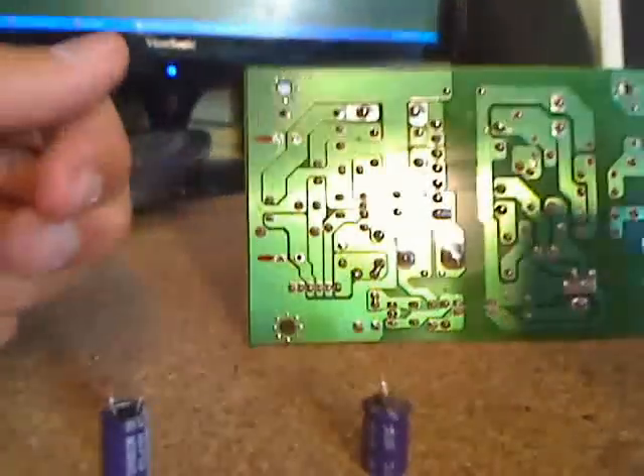So now you just removed both capacitors.